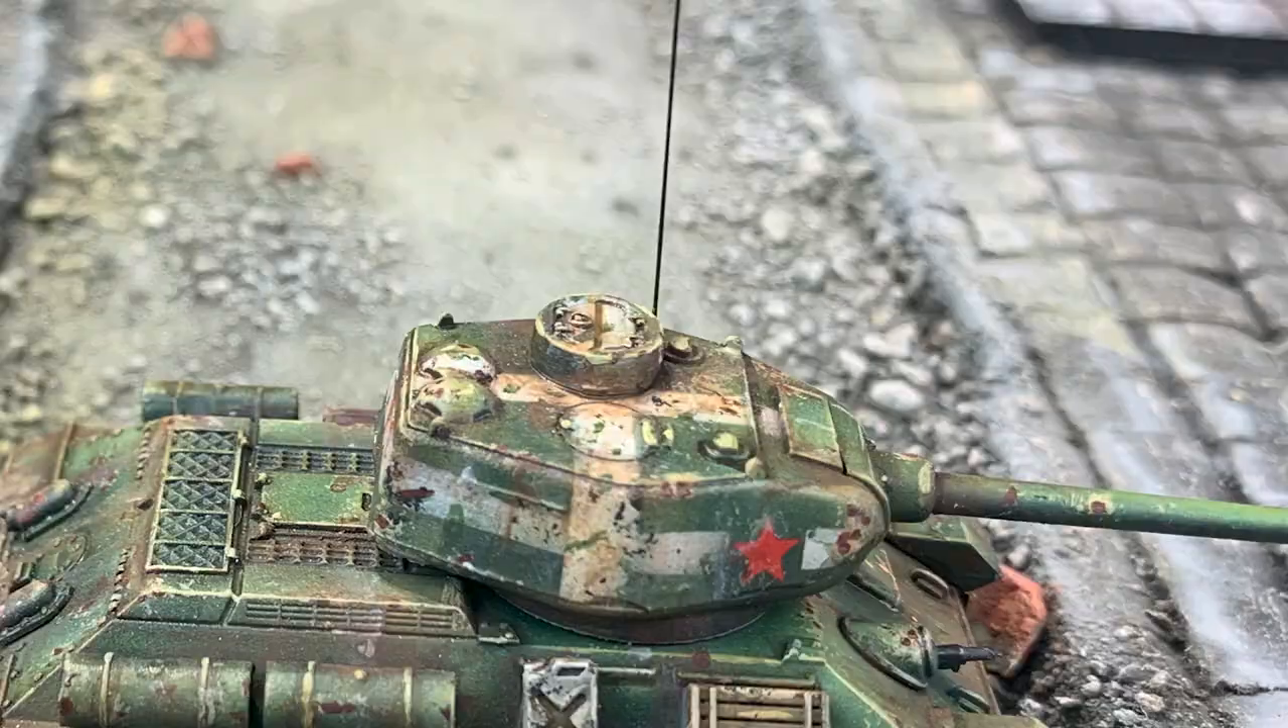And with that, you now have an aerial attached, and the model is ready.